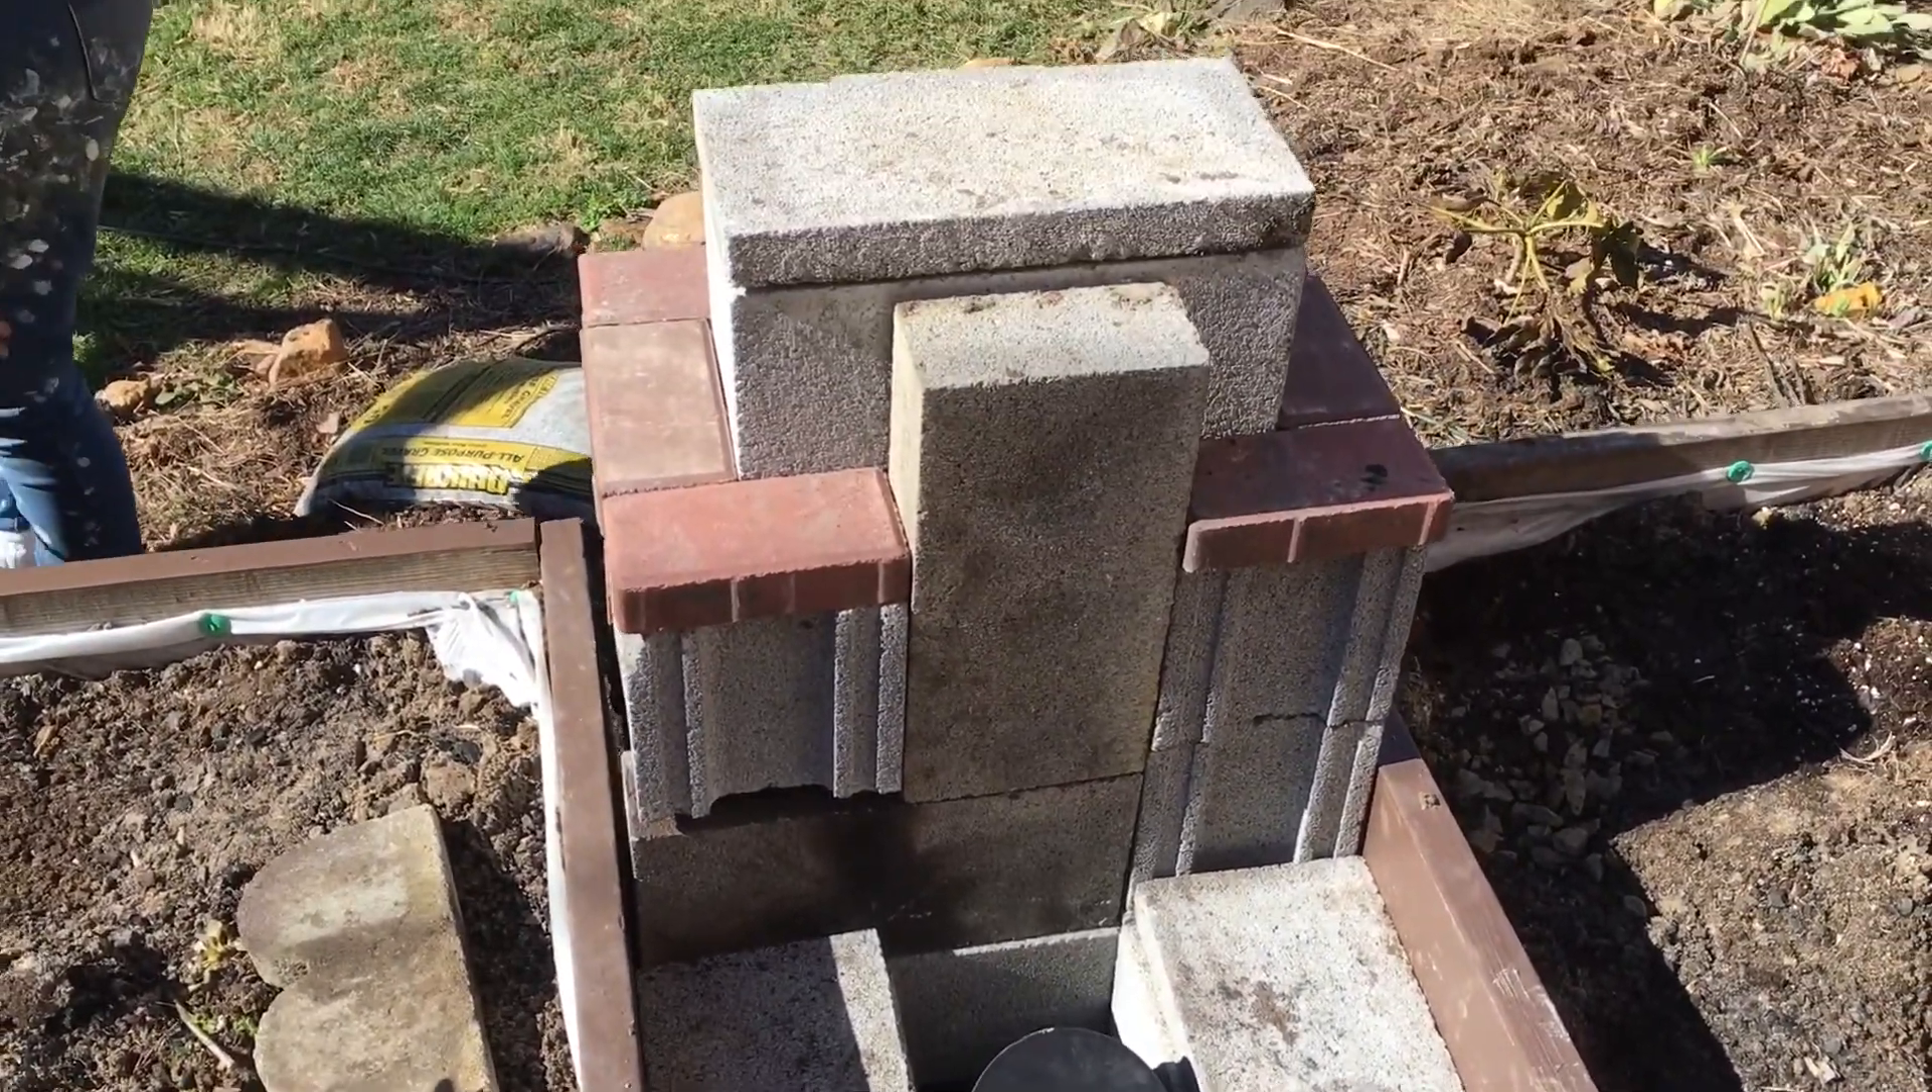Now we've got some of the caps on starting to look like a finished product.